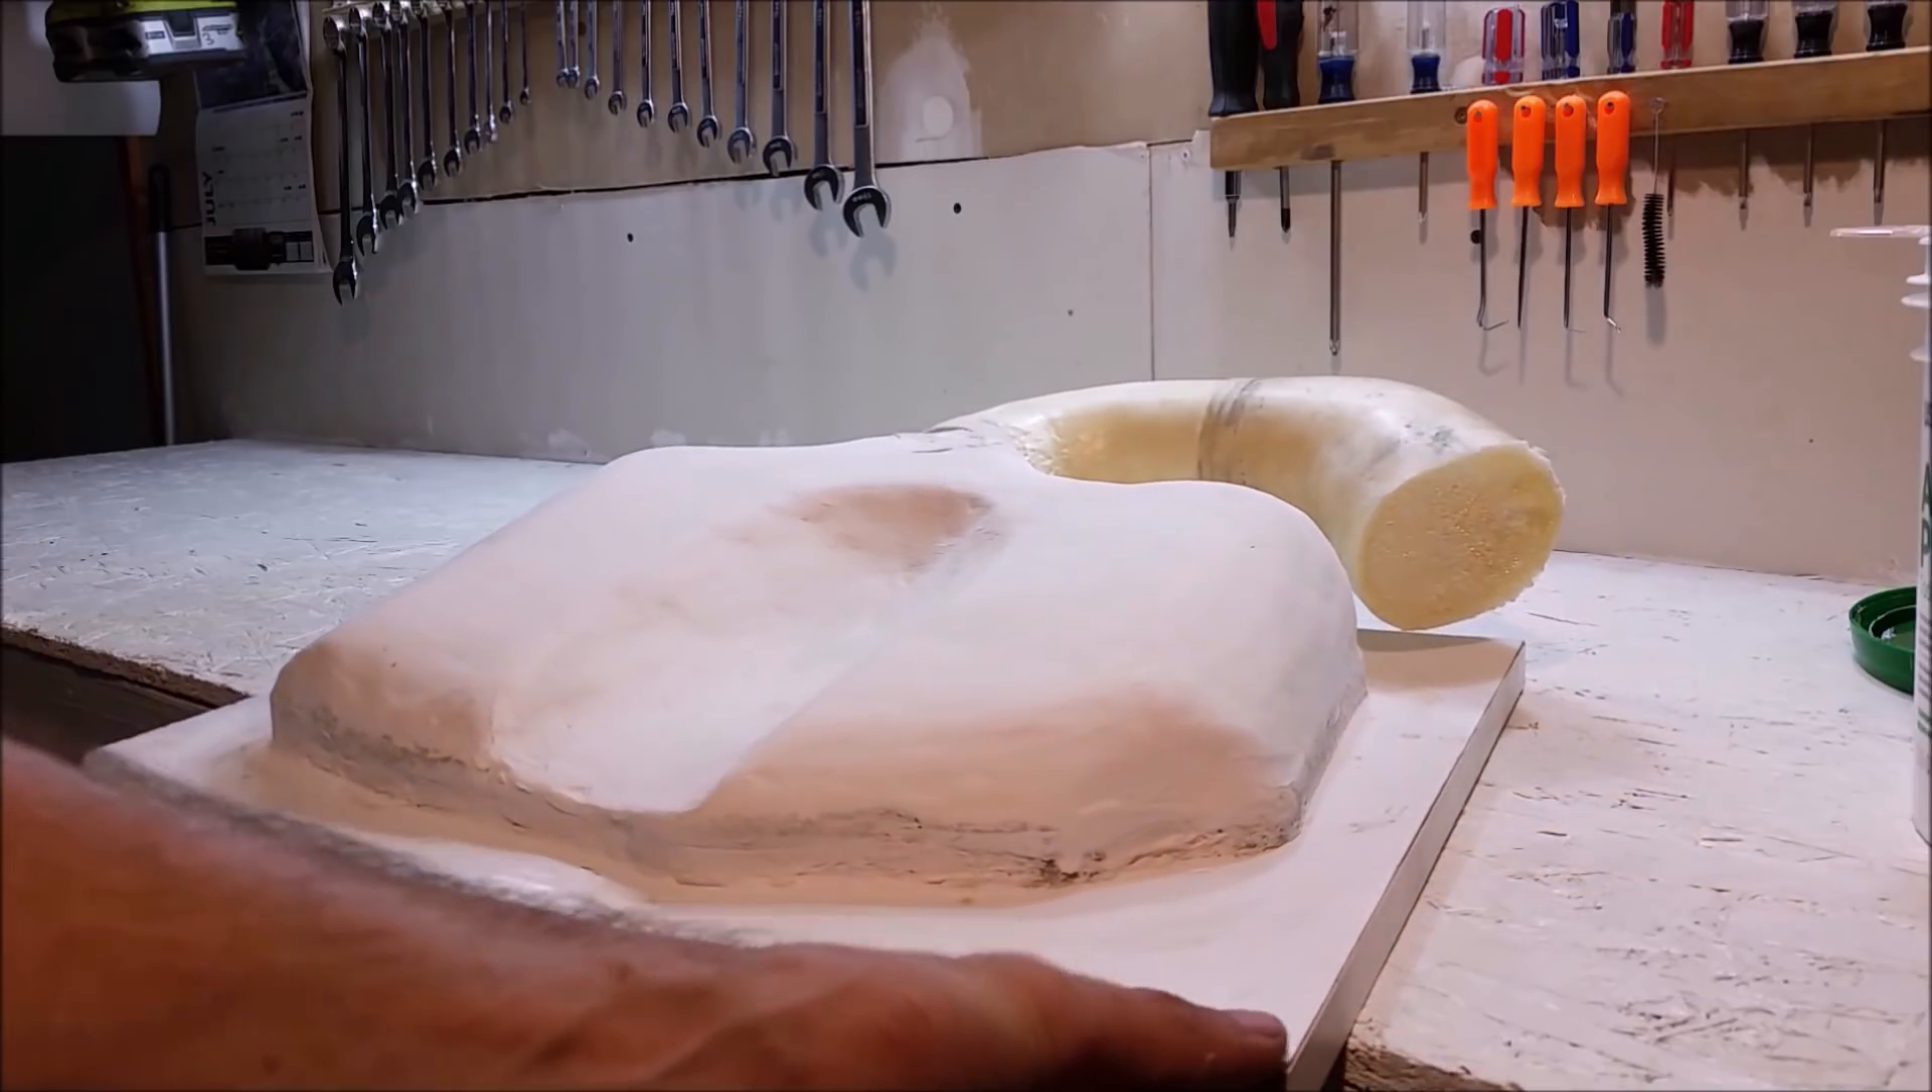So now we have the neck of our intake attached and next time we'll smooth it in.